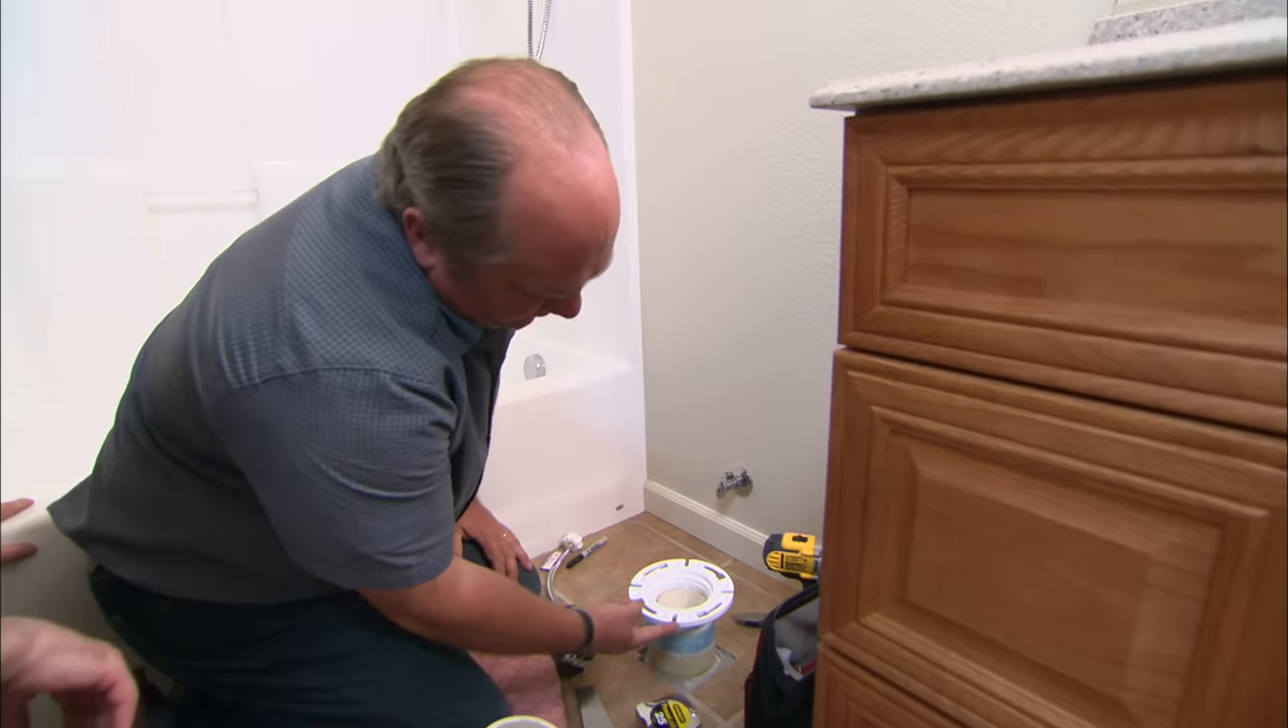Now, when I put this on, look how much higher it is than the floor.